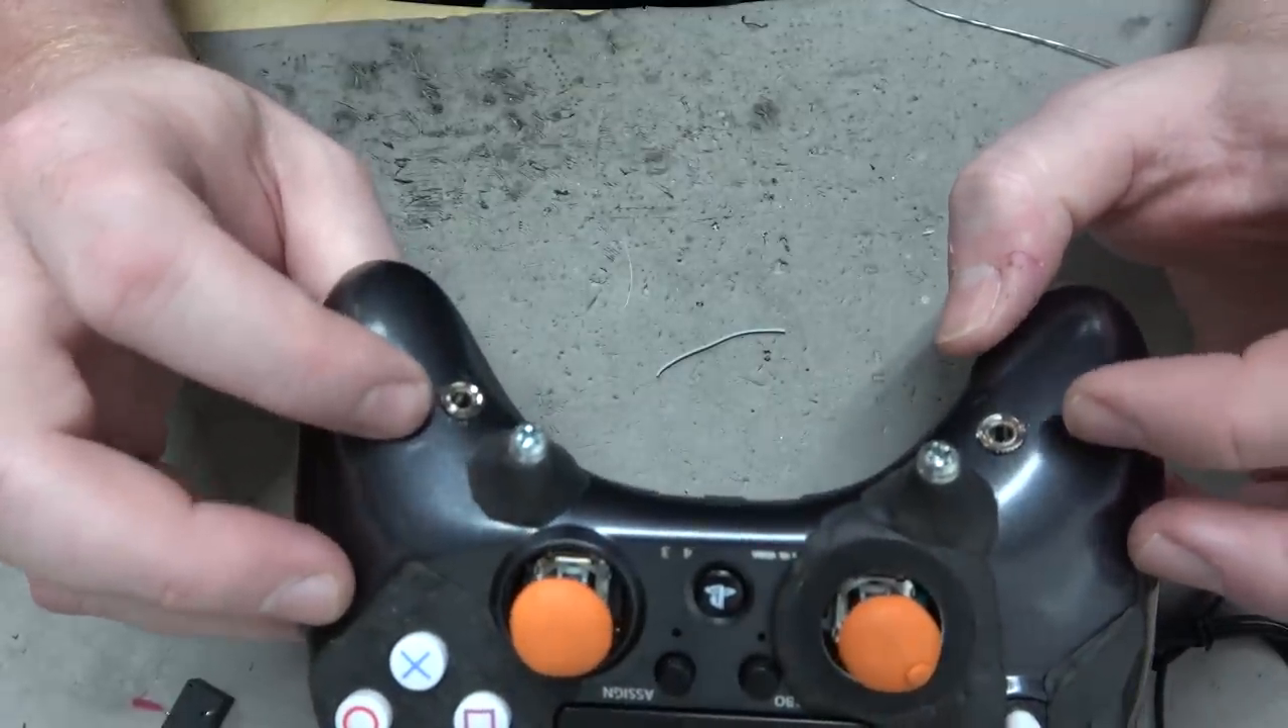Okay, I got the headphone jacks wired up and I put the retaining rings in place.